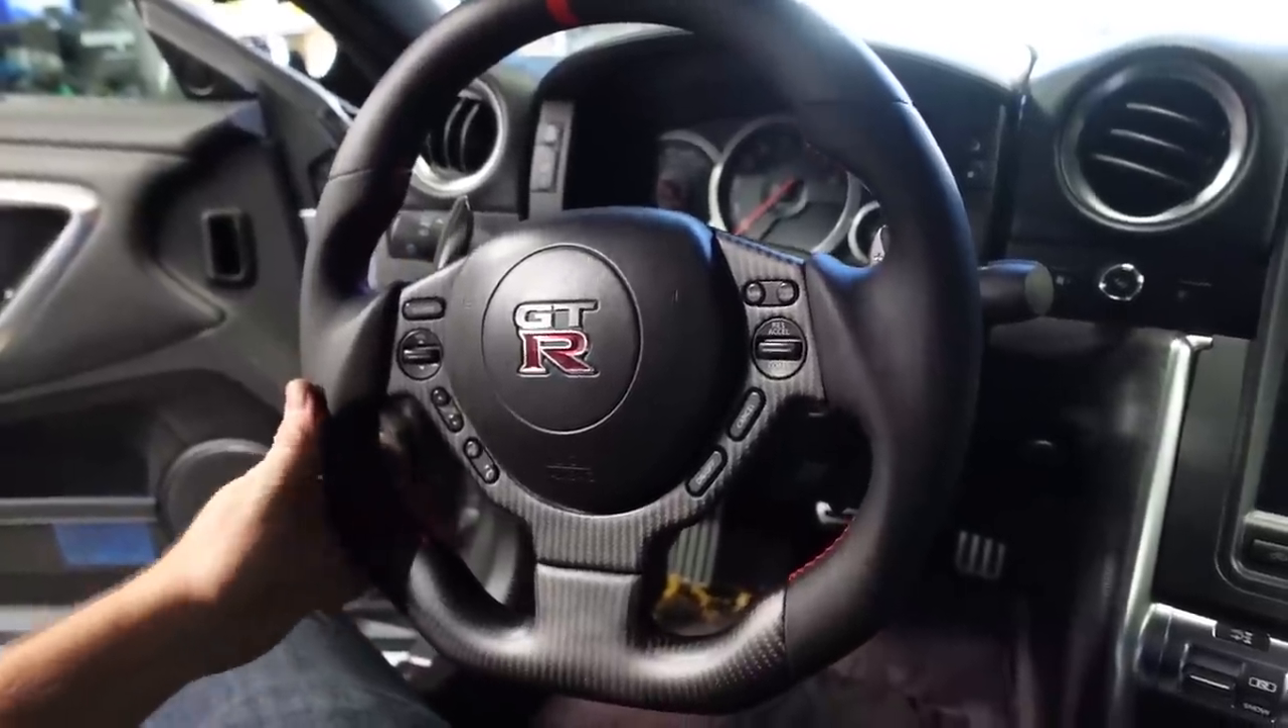And just like that, the Carbontastic steering wheel is installed and it looks fantastic.